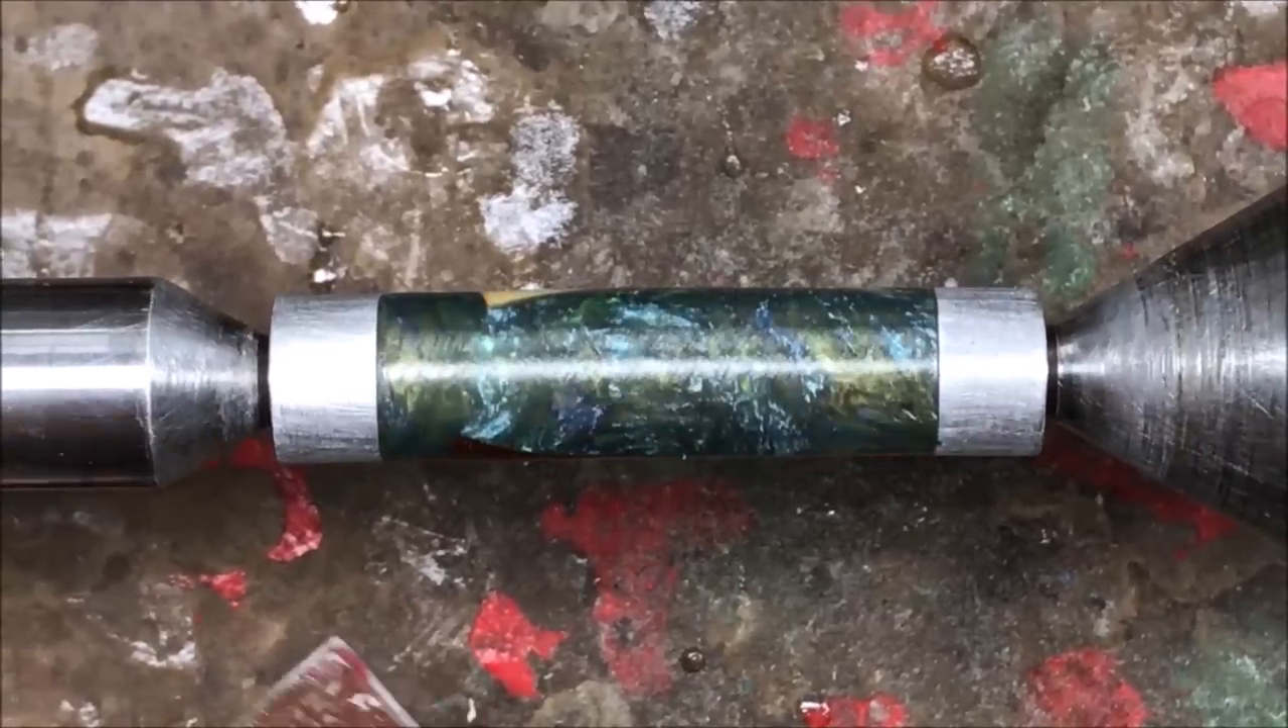I've got the blank back on the turning bushings.